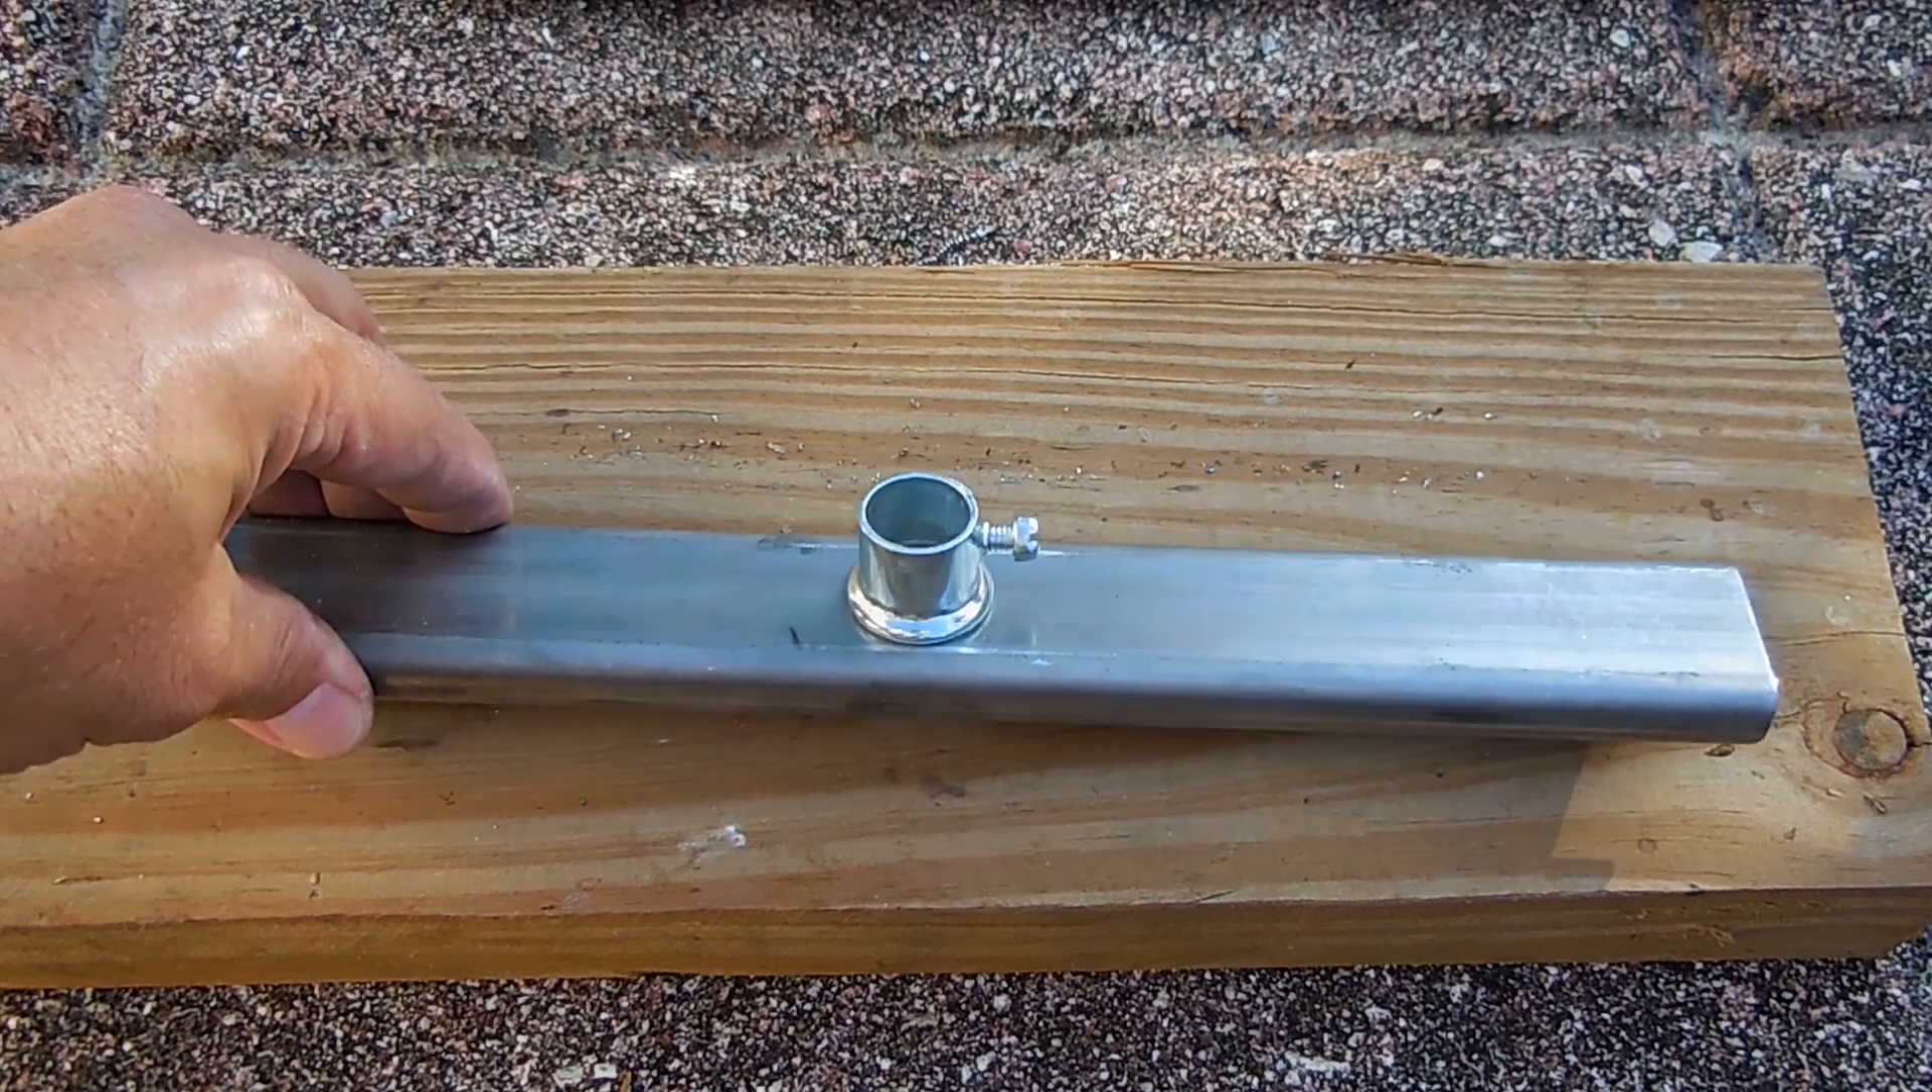Right here, you can see that I inserted the half inch EMT set screw connector.